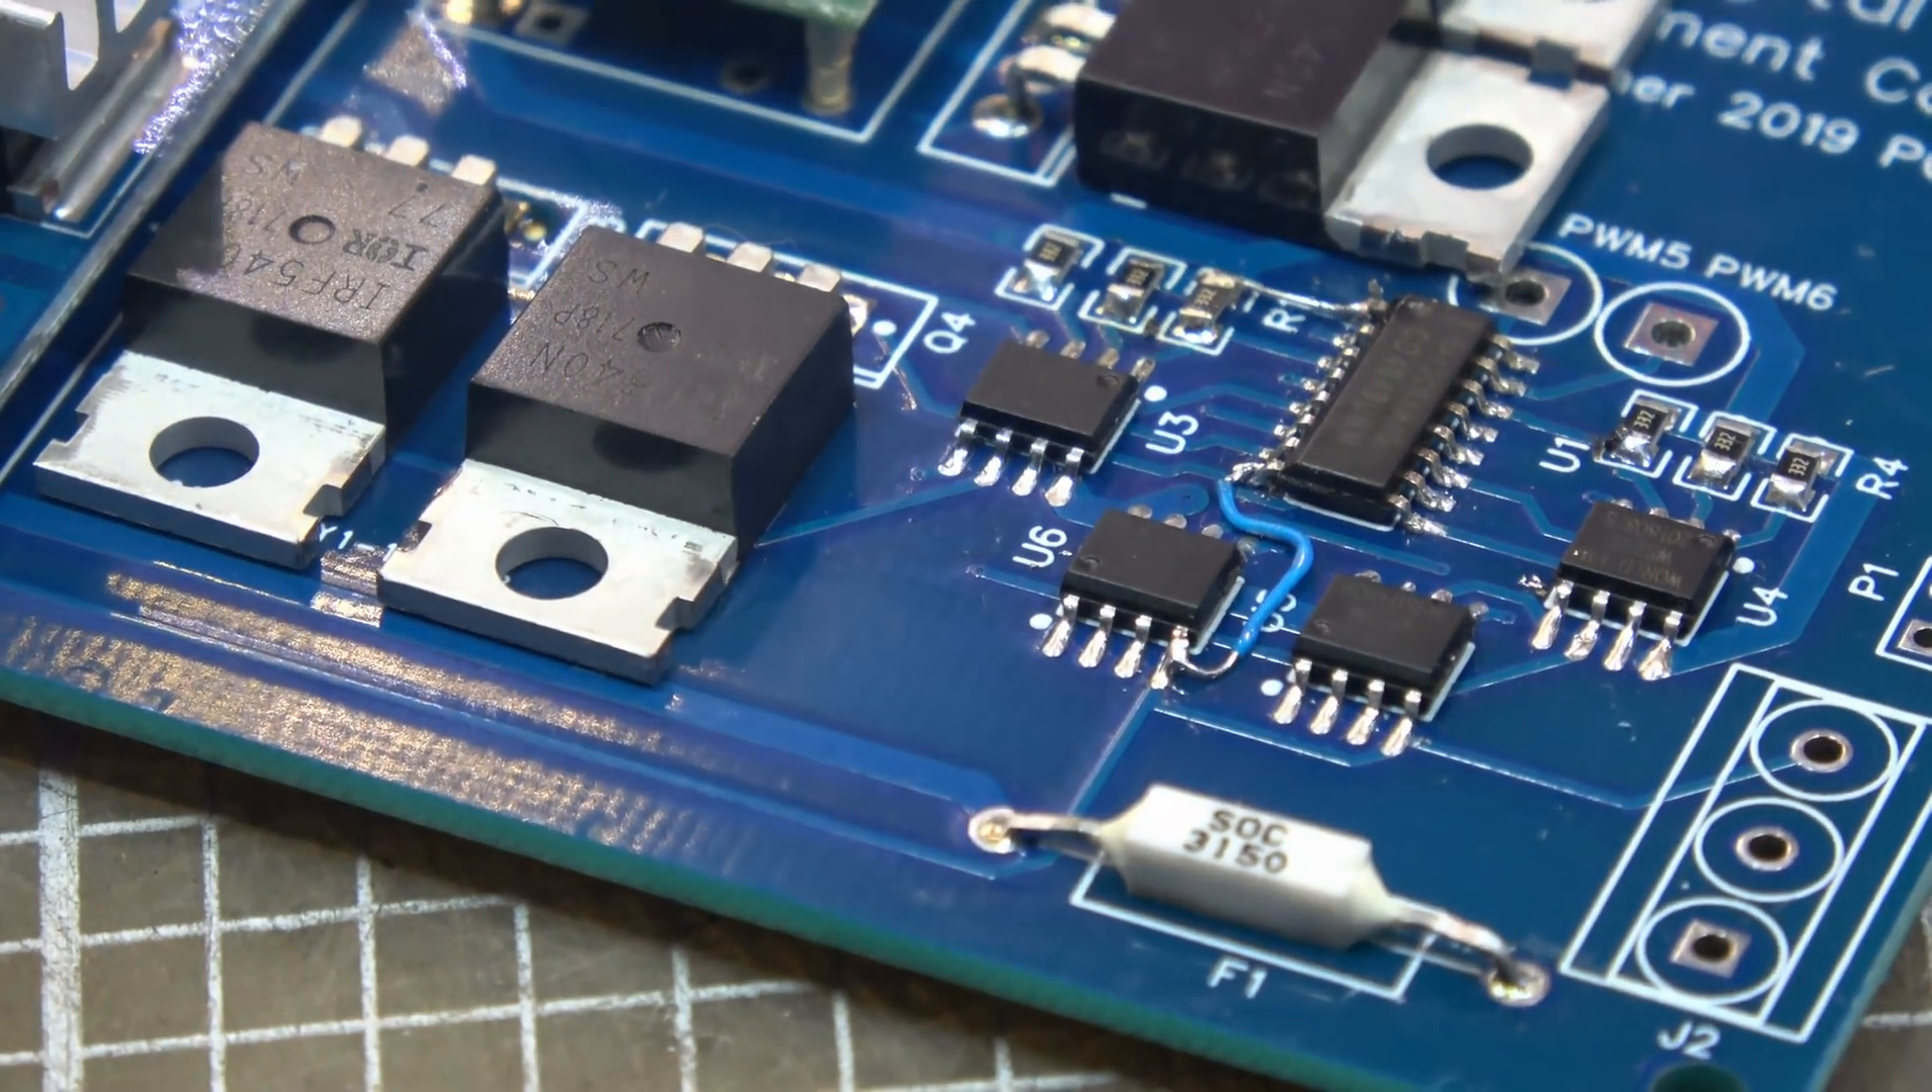Chip resoldered and we're all beautifully bodge wired up now.